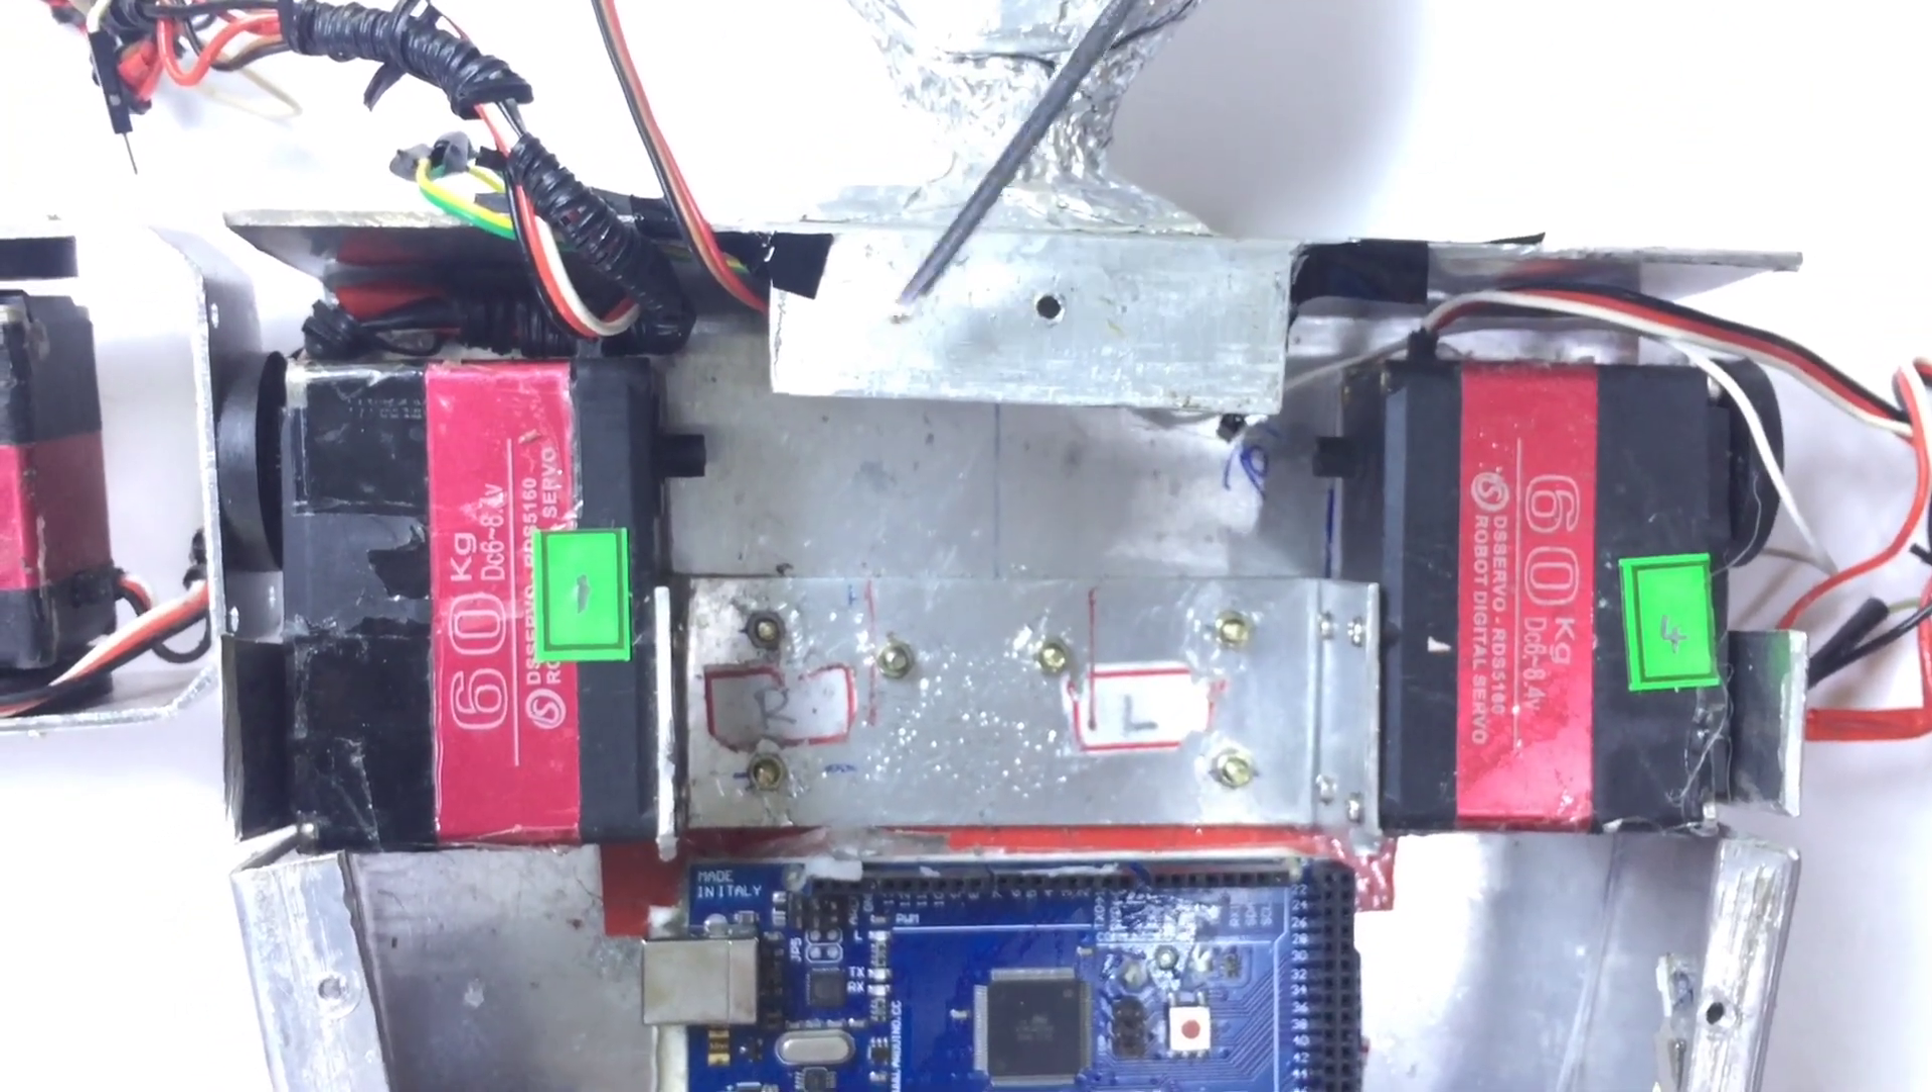The servos 1 and 4 have been attached to the chest box using this U-bracket.